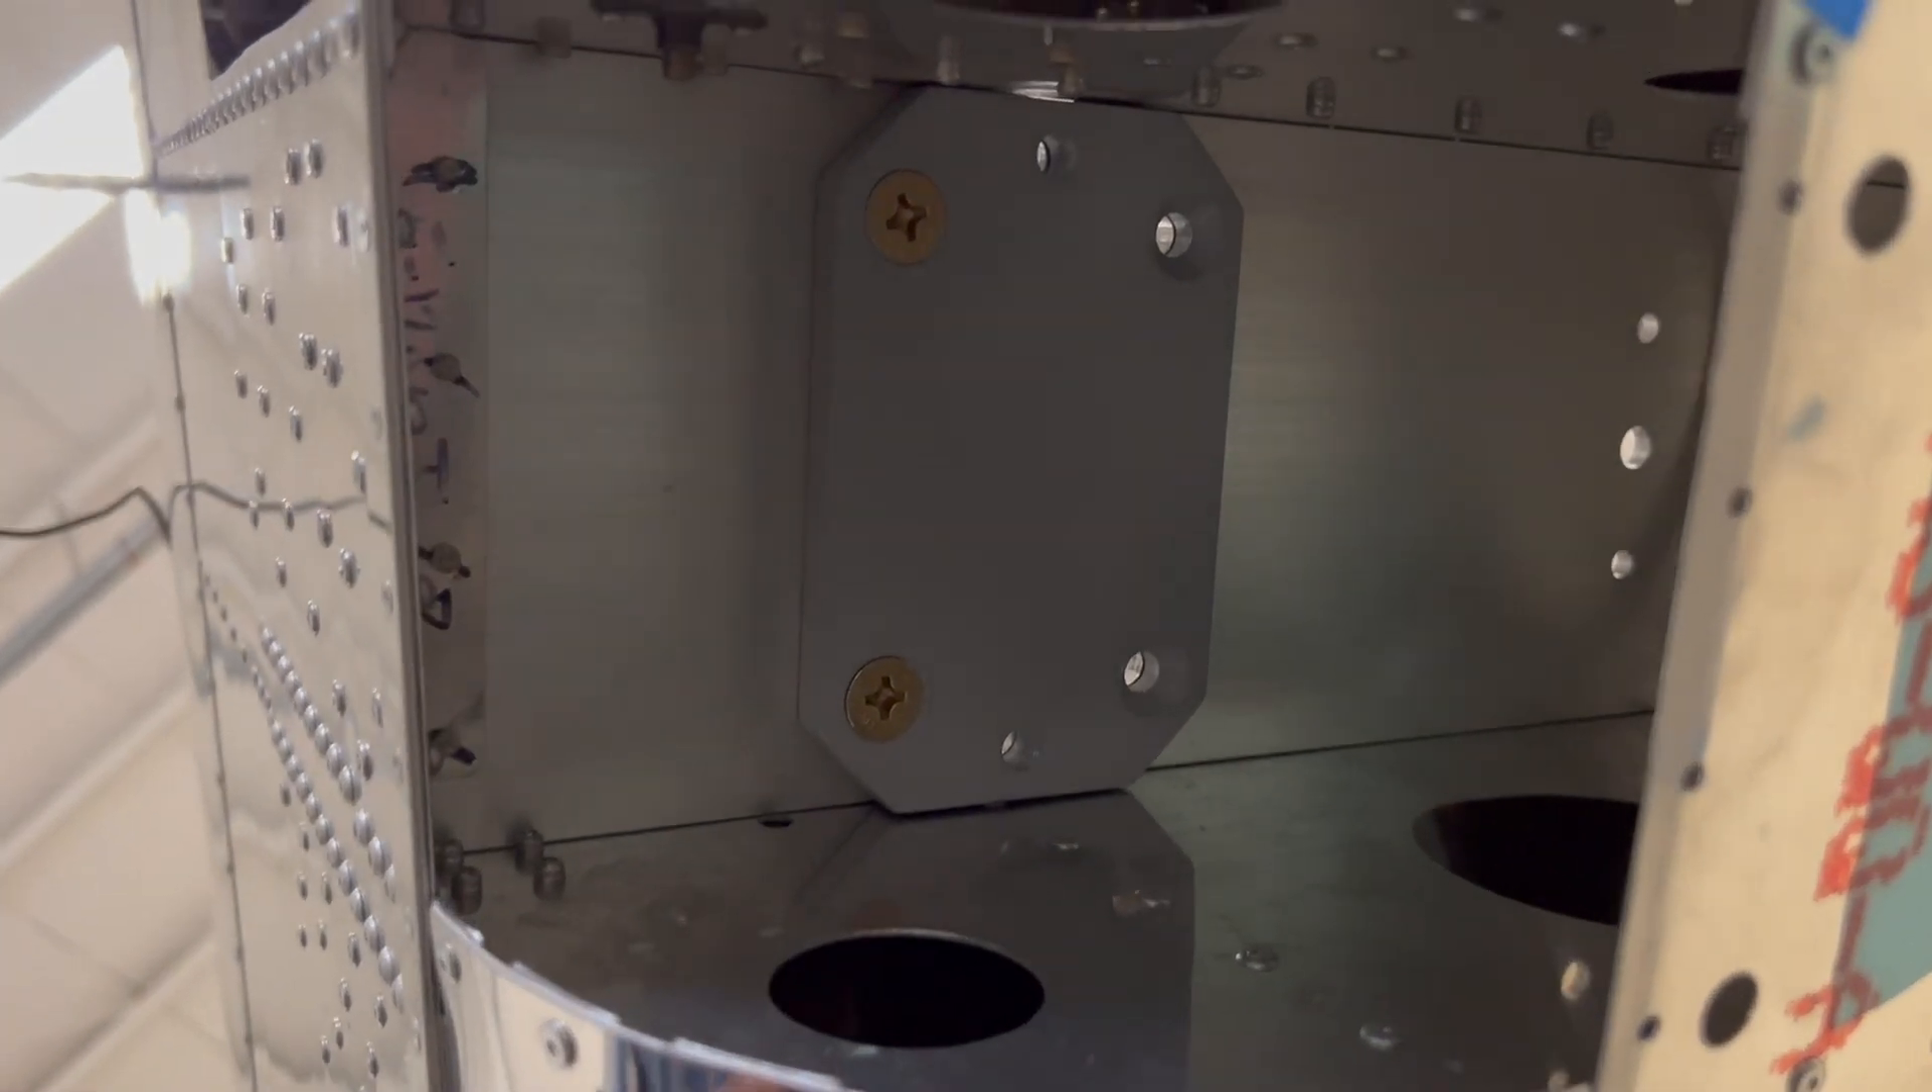And, uh, the end result was a, uh, really good fit. So, the, uh, the bolts and the support plate on top, um, fit right in.